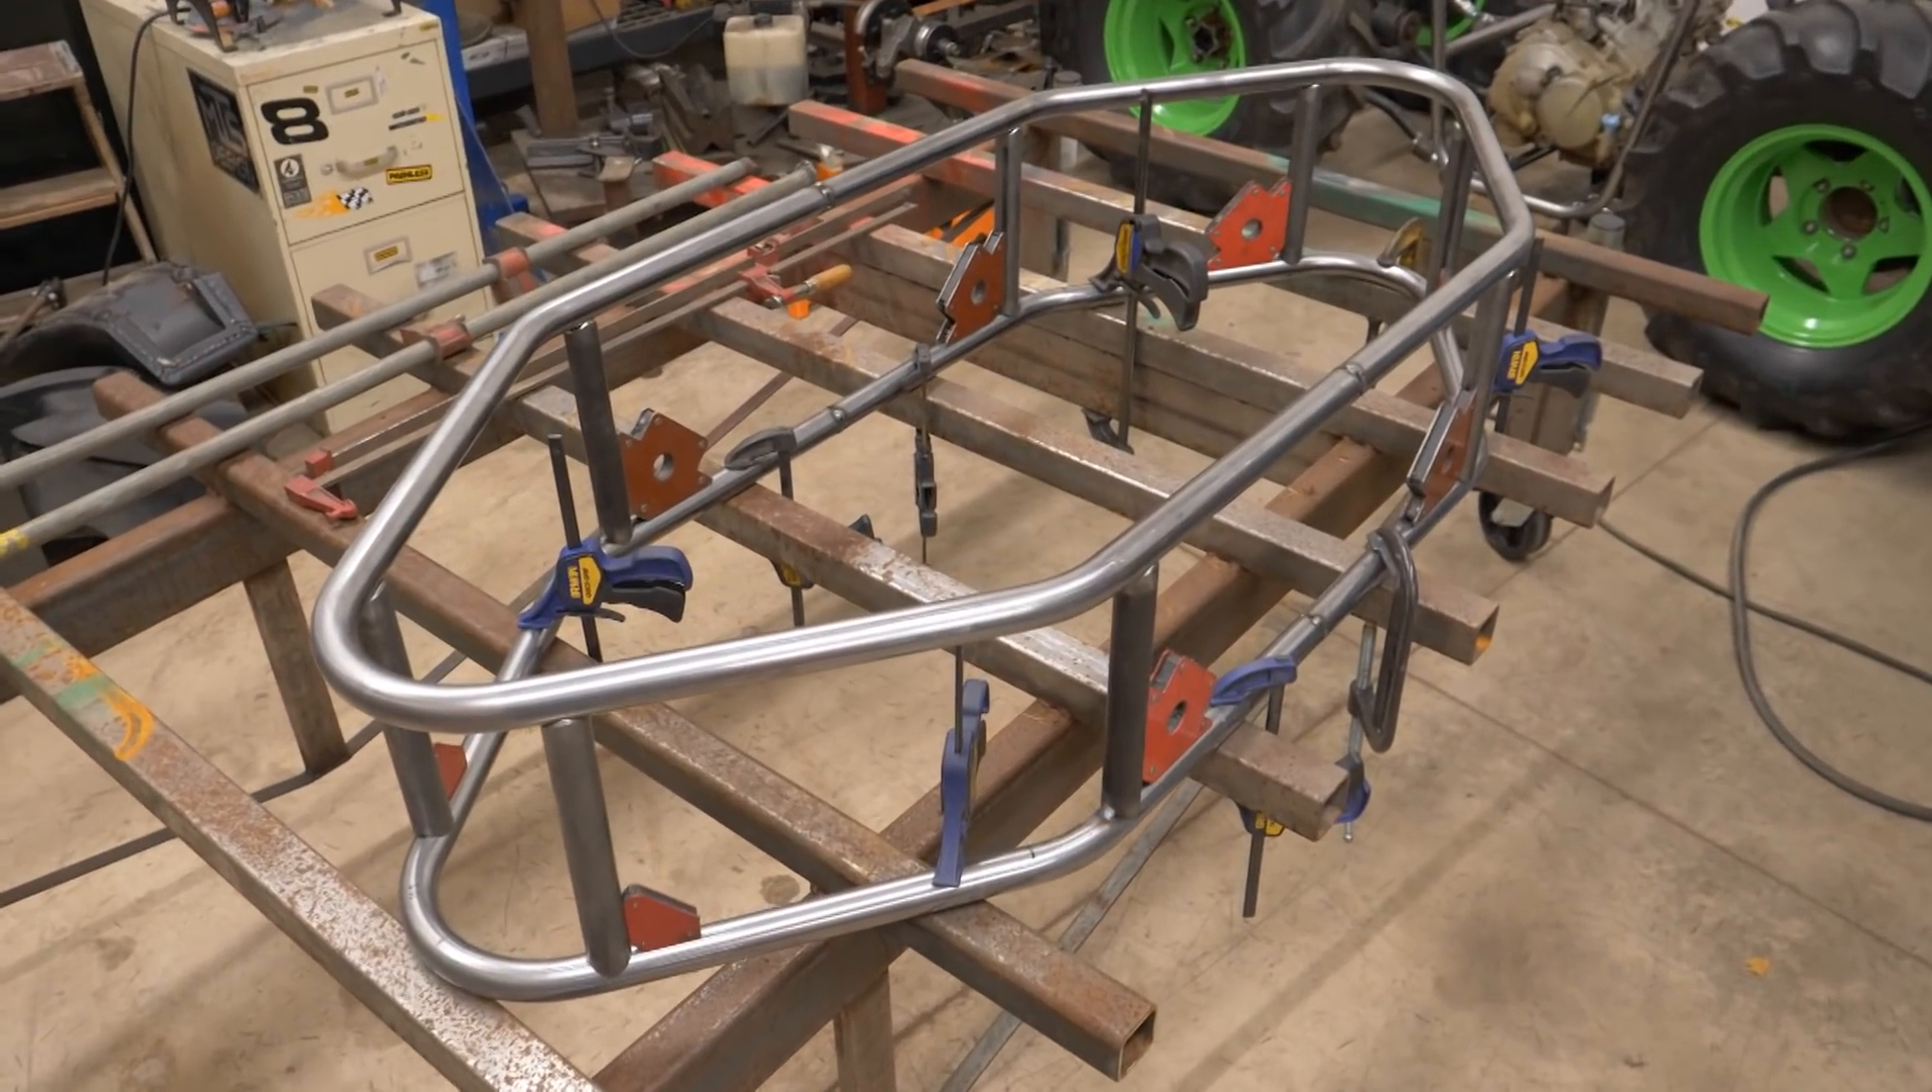Check it out we've got the main part of the chassis kind of mocked up here got some magnets and clamps holding it together.